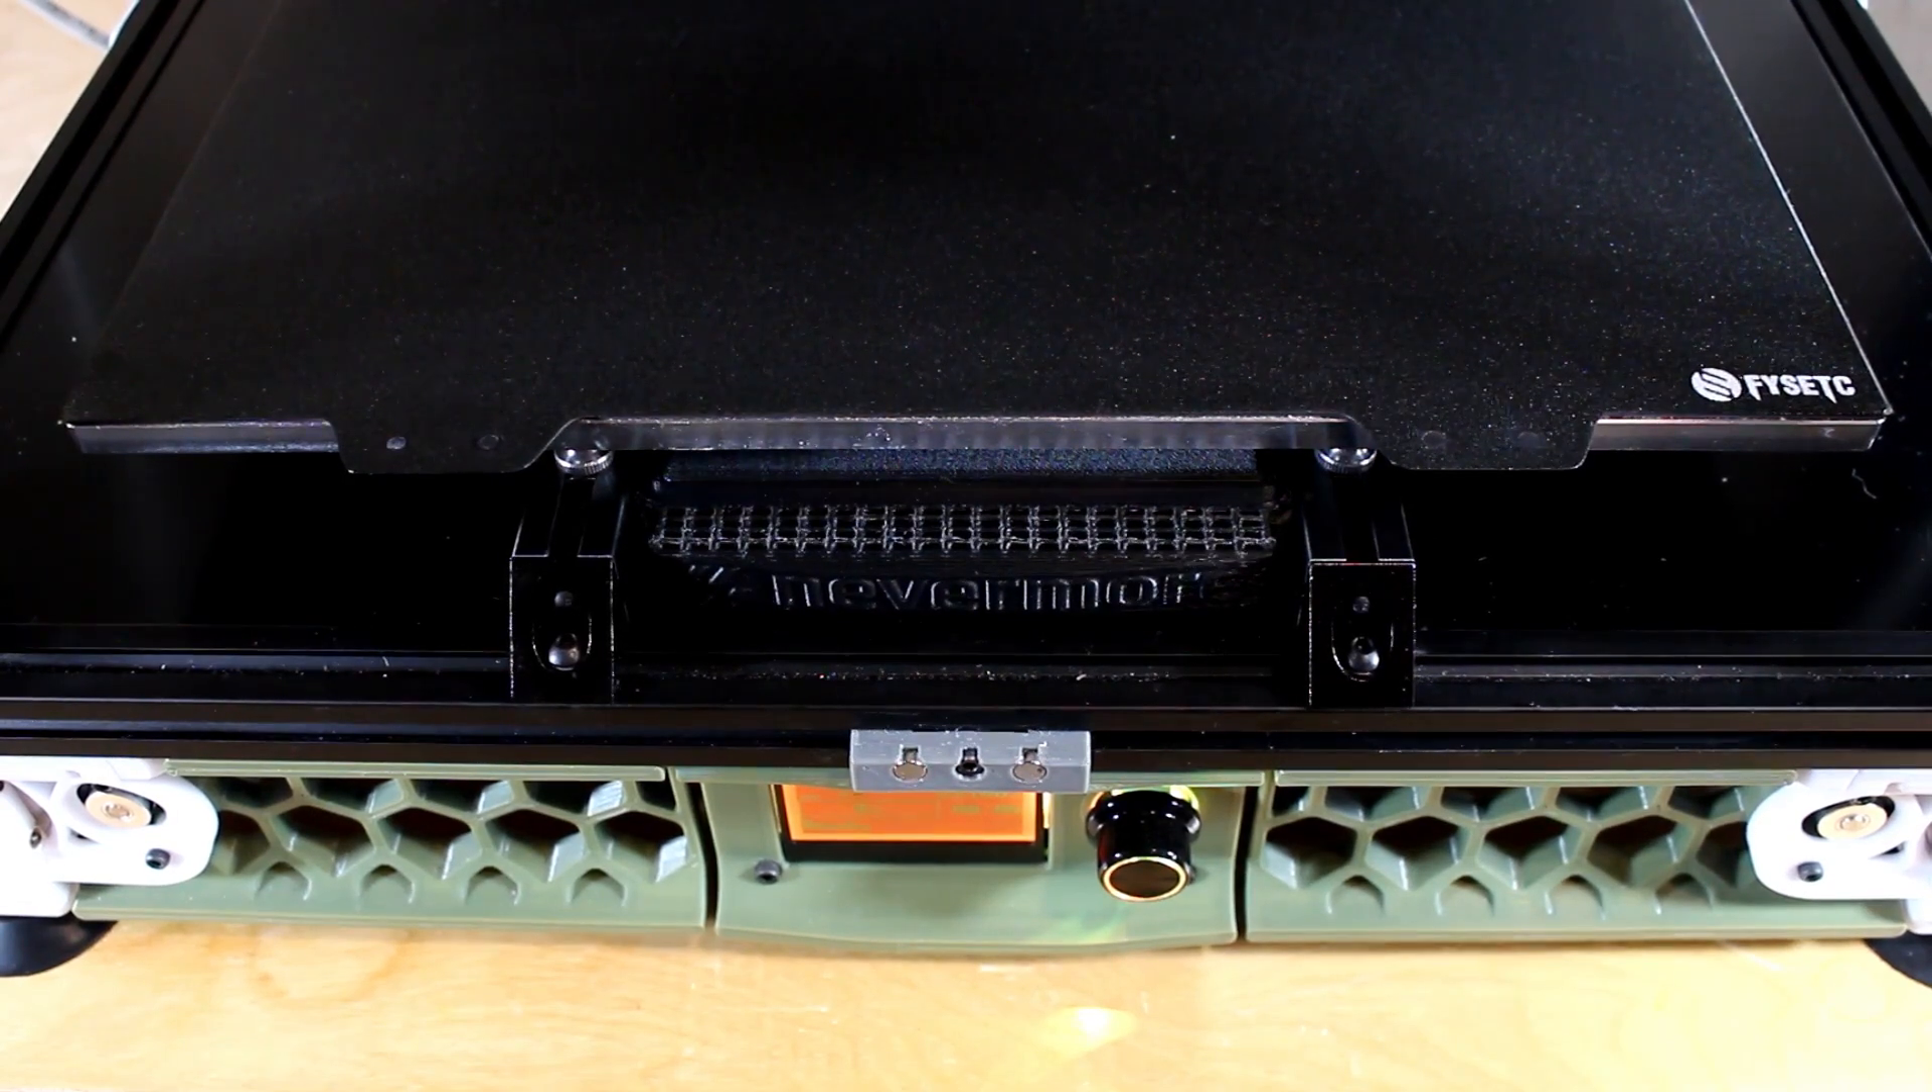So here you can see the Nevermore installed under the bed.